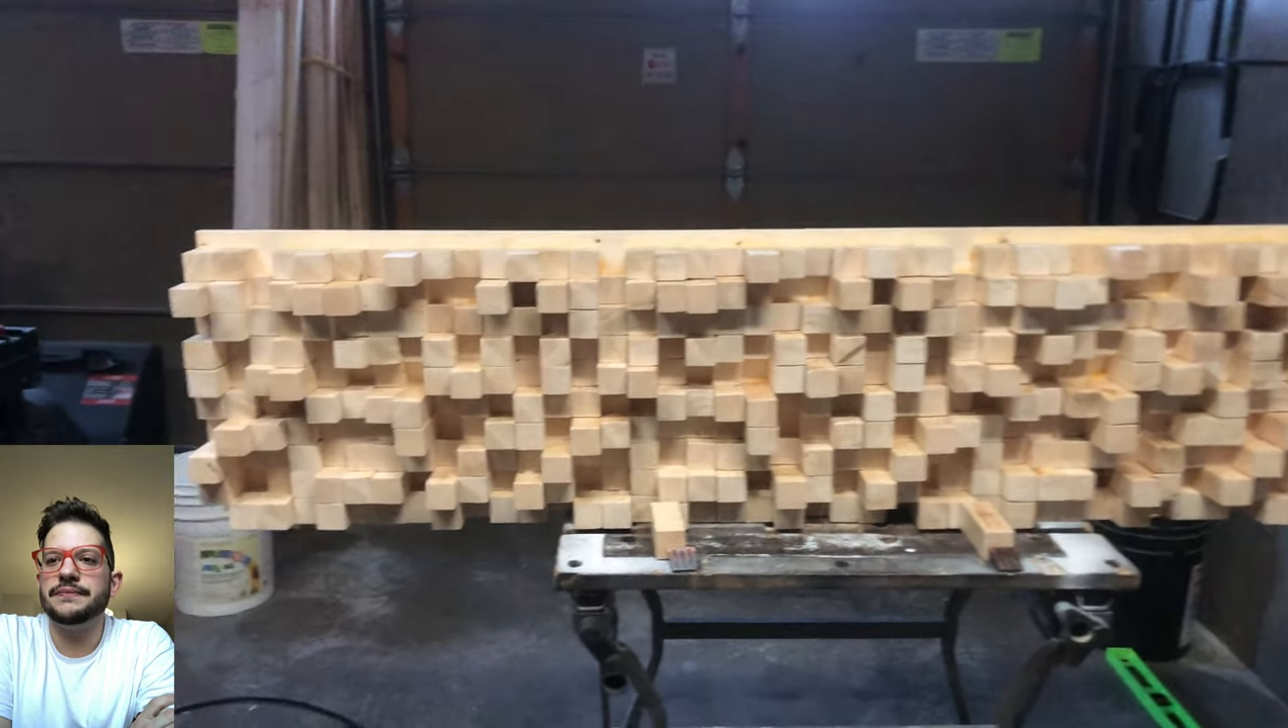There is the finished glued up diffuser.